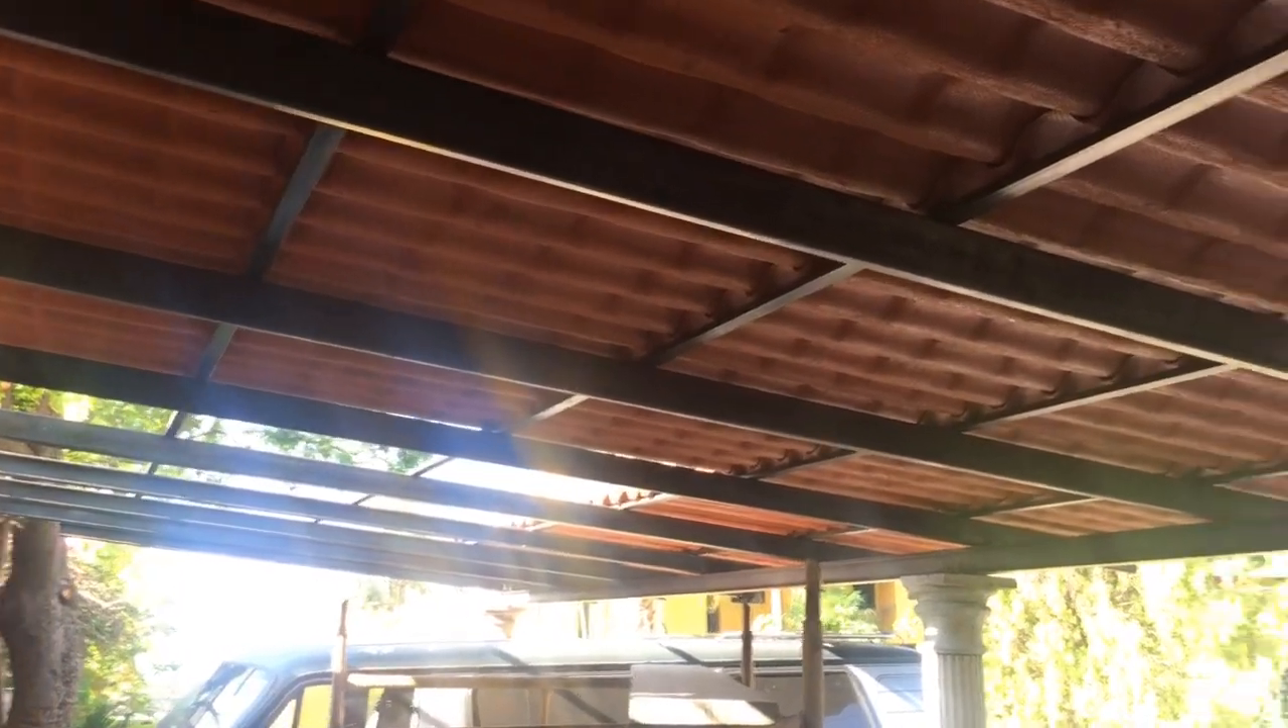Well, they didn't get all of the roof tiles put up there, but they made some serious progress.